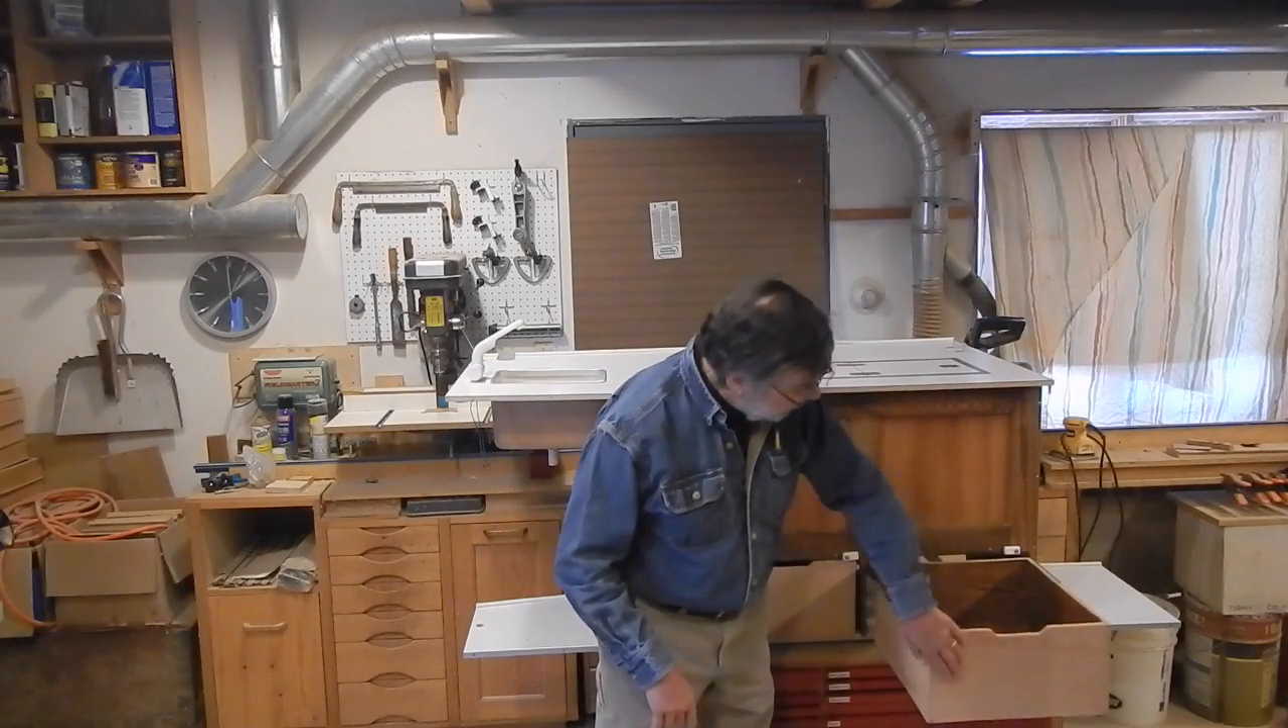After that, I did do some furniture making to create this face frame for the carcass, and I built a couple of drawers that'll live underneath that still need stain on the outside.